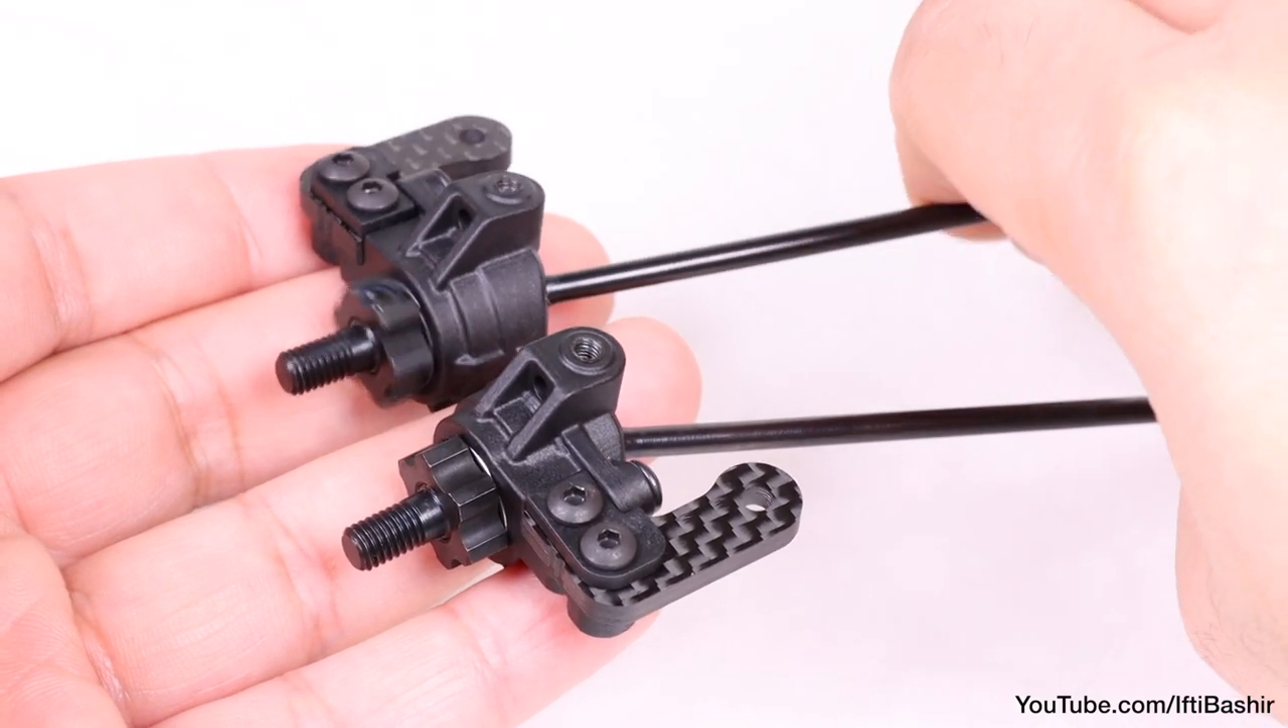And with that said, our front CVAs and spindles are complete.